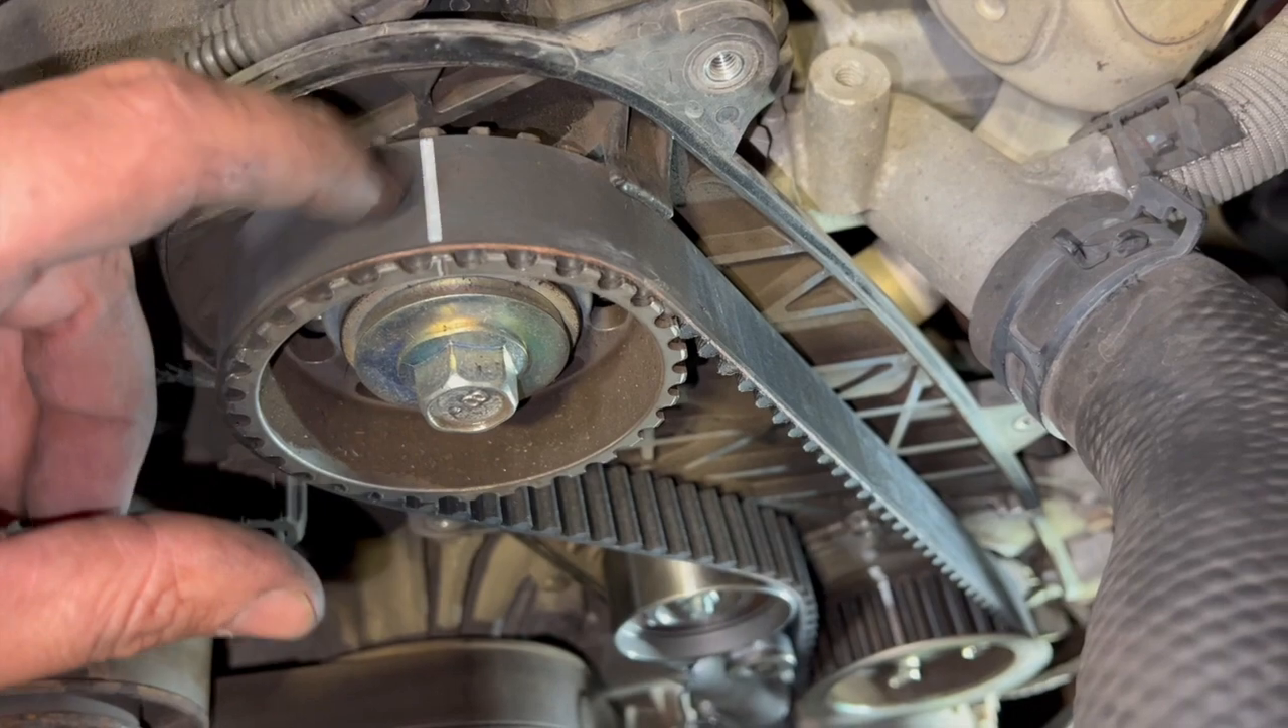You can see the timing belt's on now.